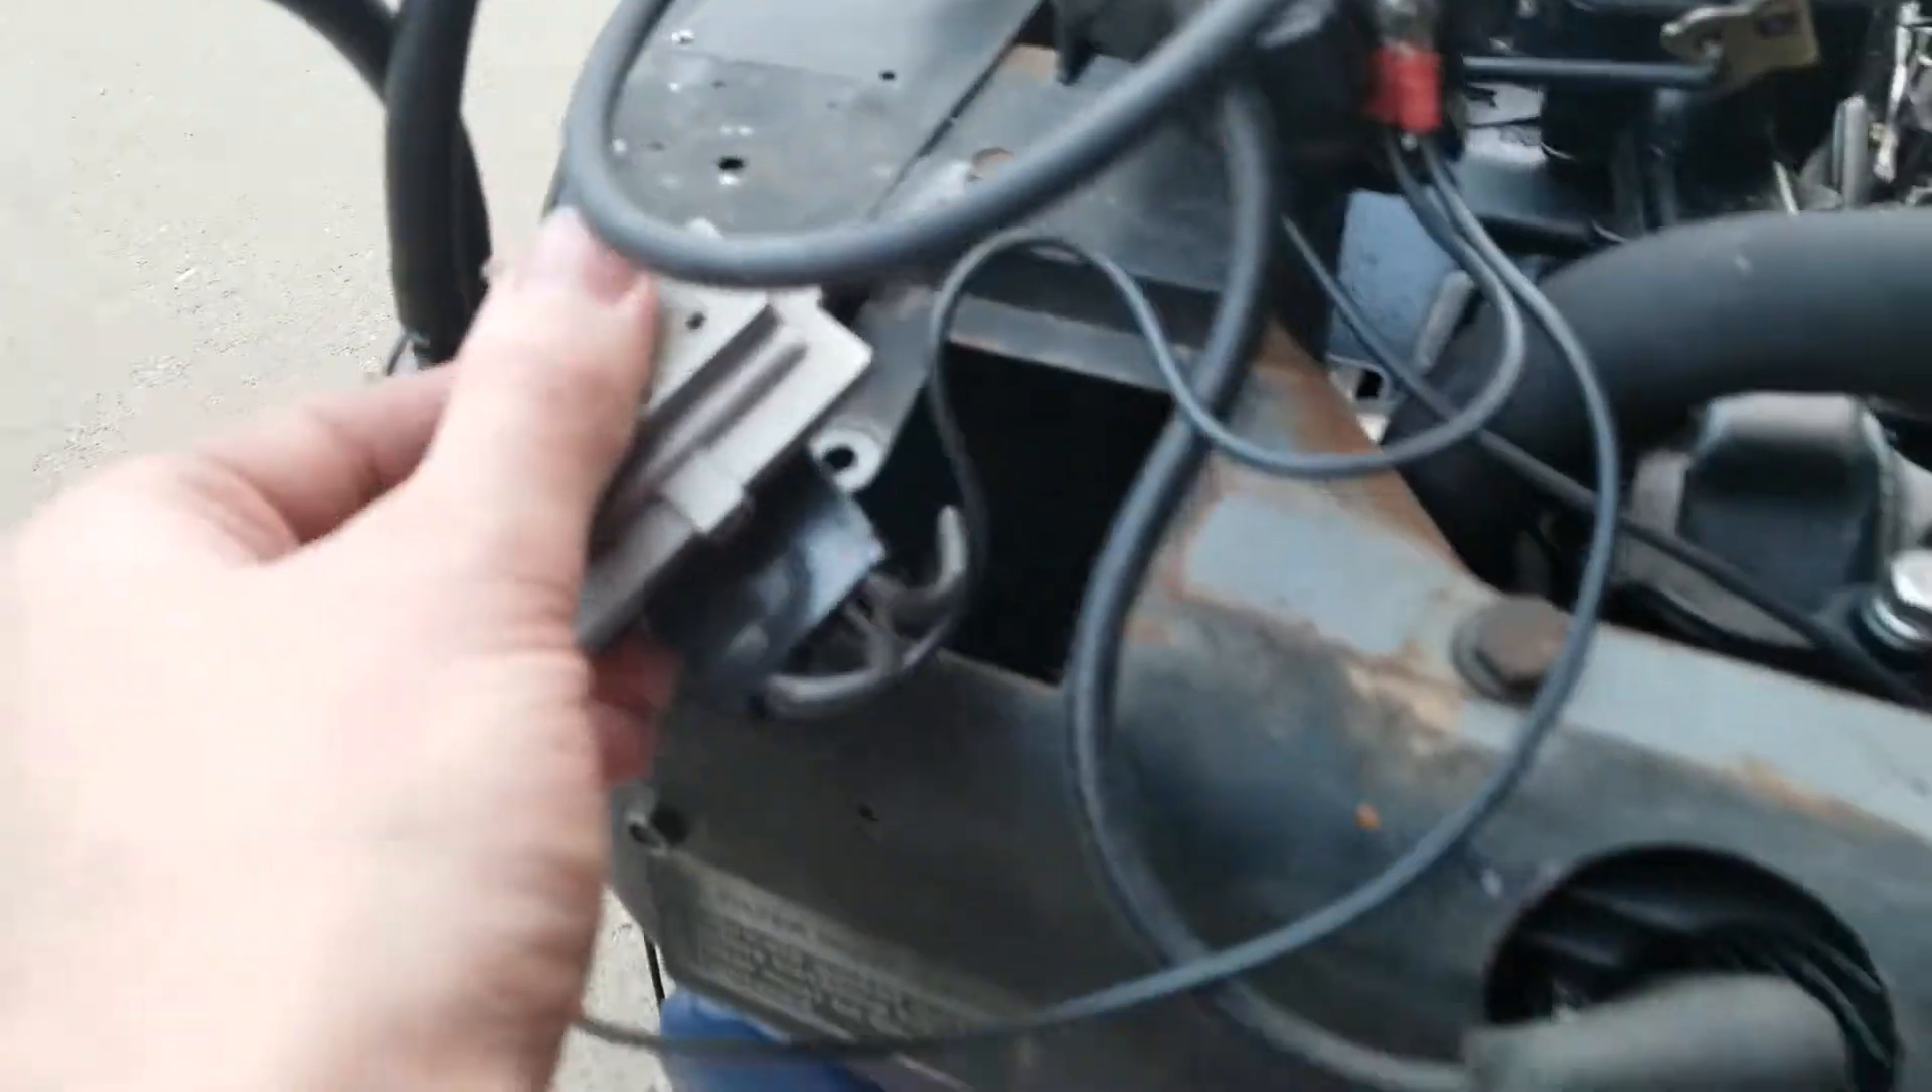So, you know, we have a voltage regulator sitting out here. I don't have it tucked down inside of this yet.